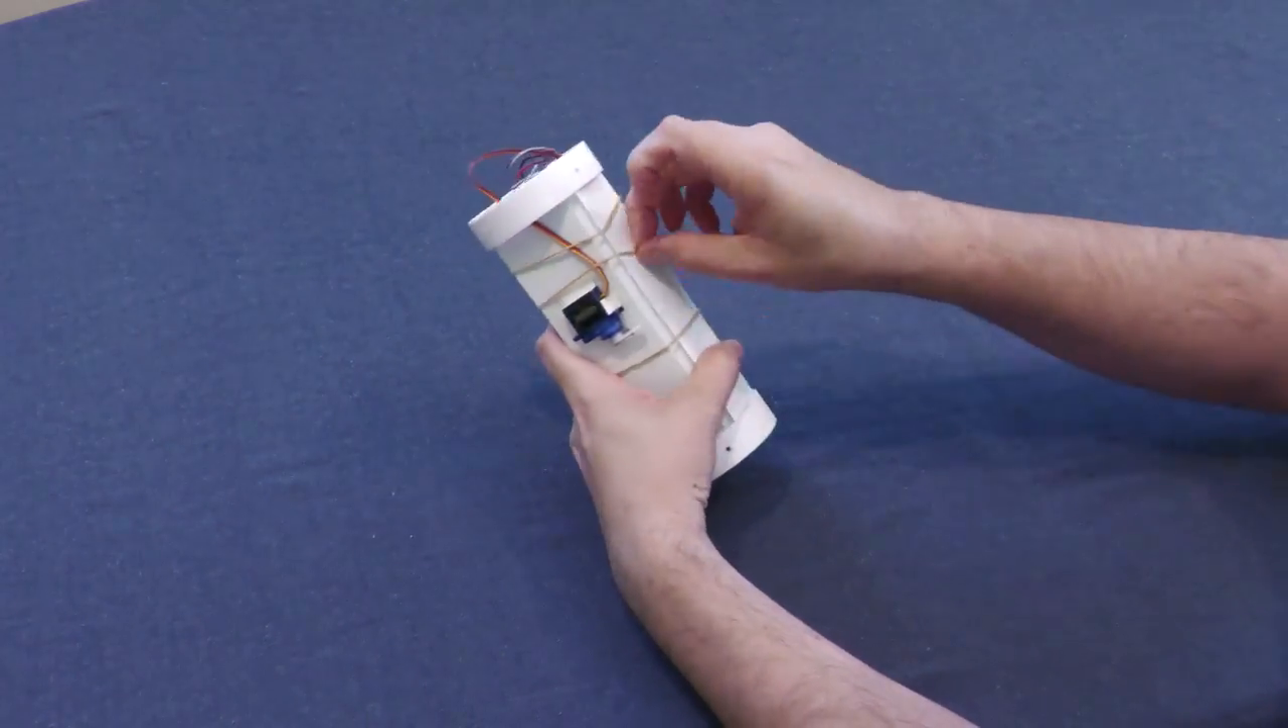For this test we just put the rubber bands over the top of the deployment mechanism.